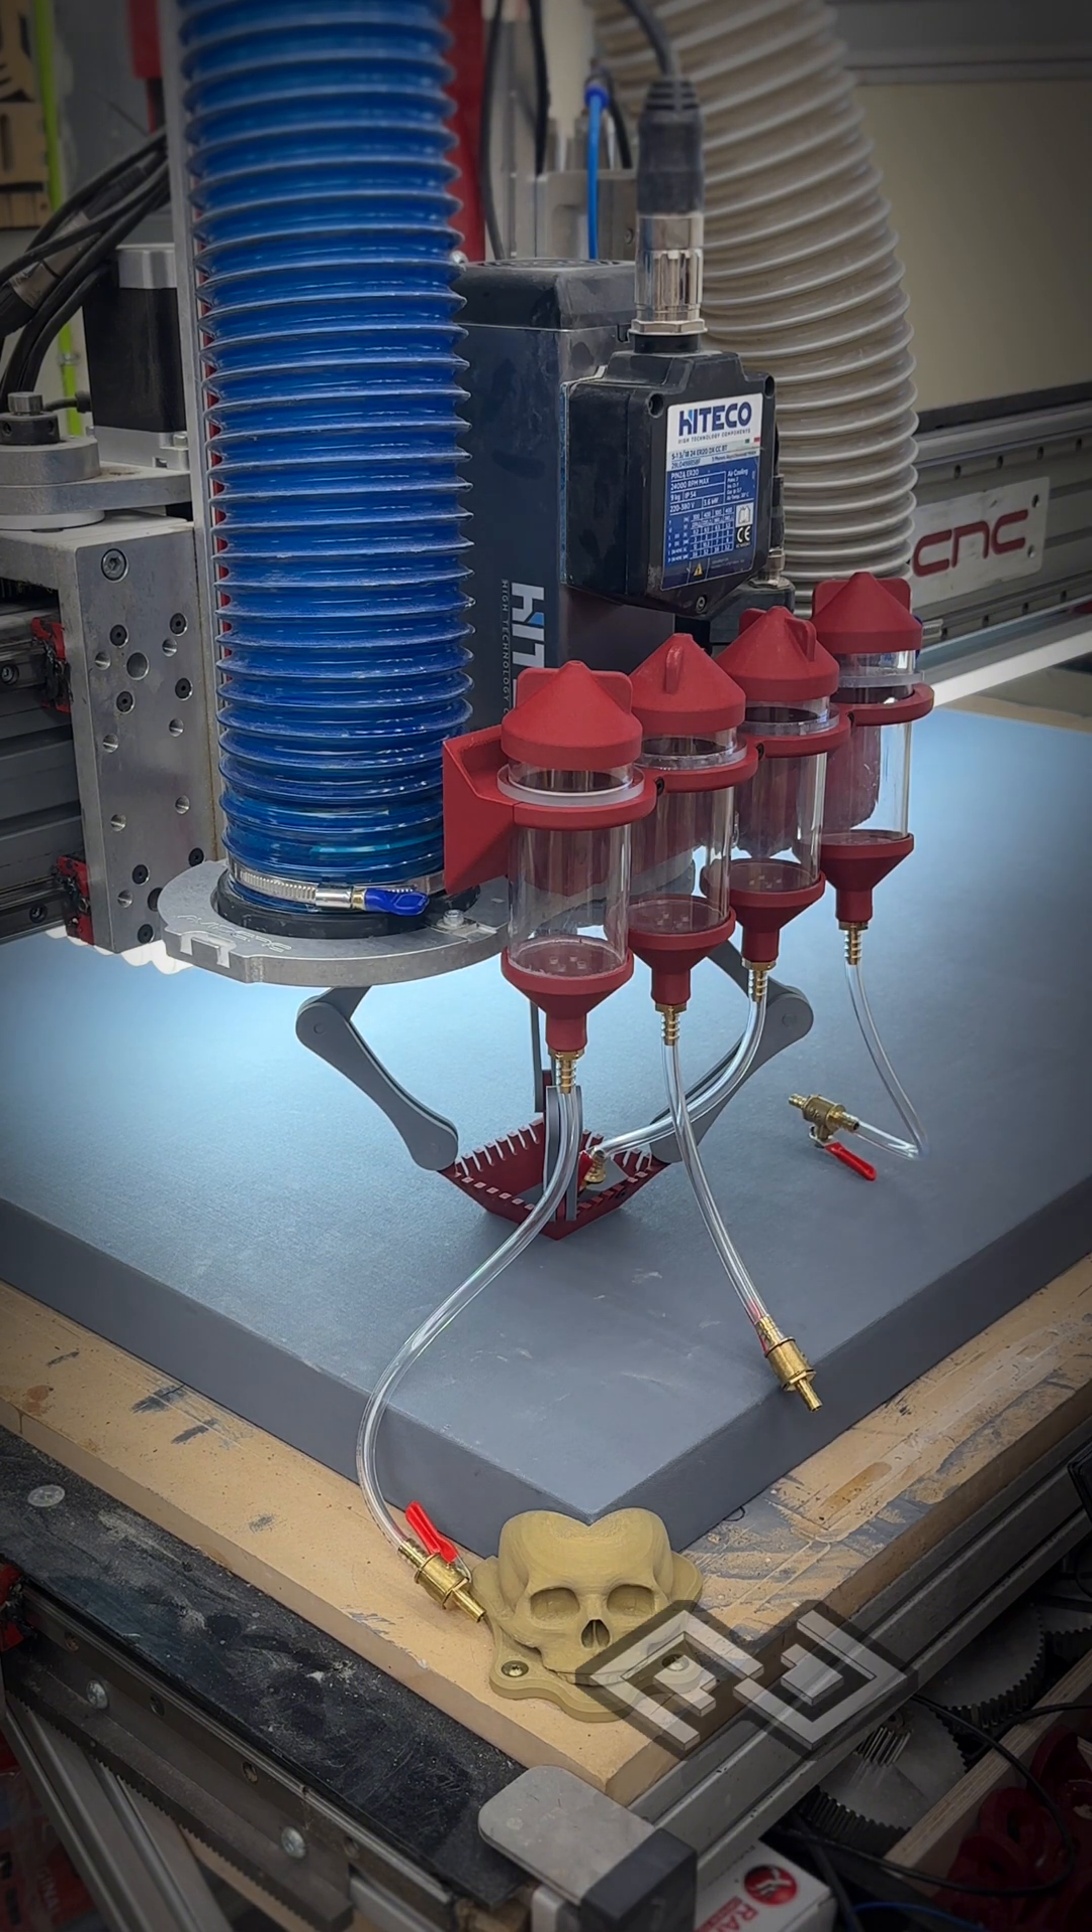And obviously all of these valves need to be hooked up. They're just kind of hanging out here for now.